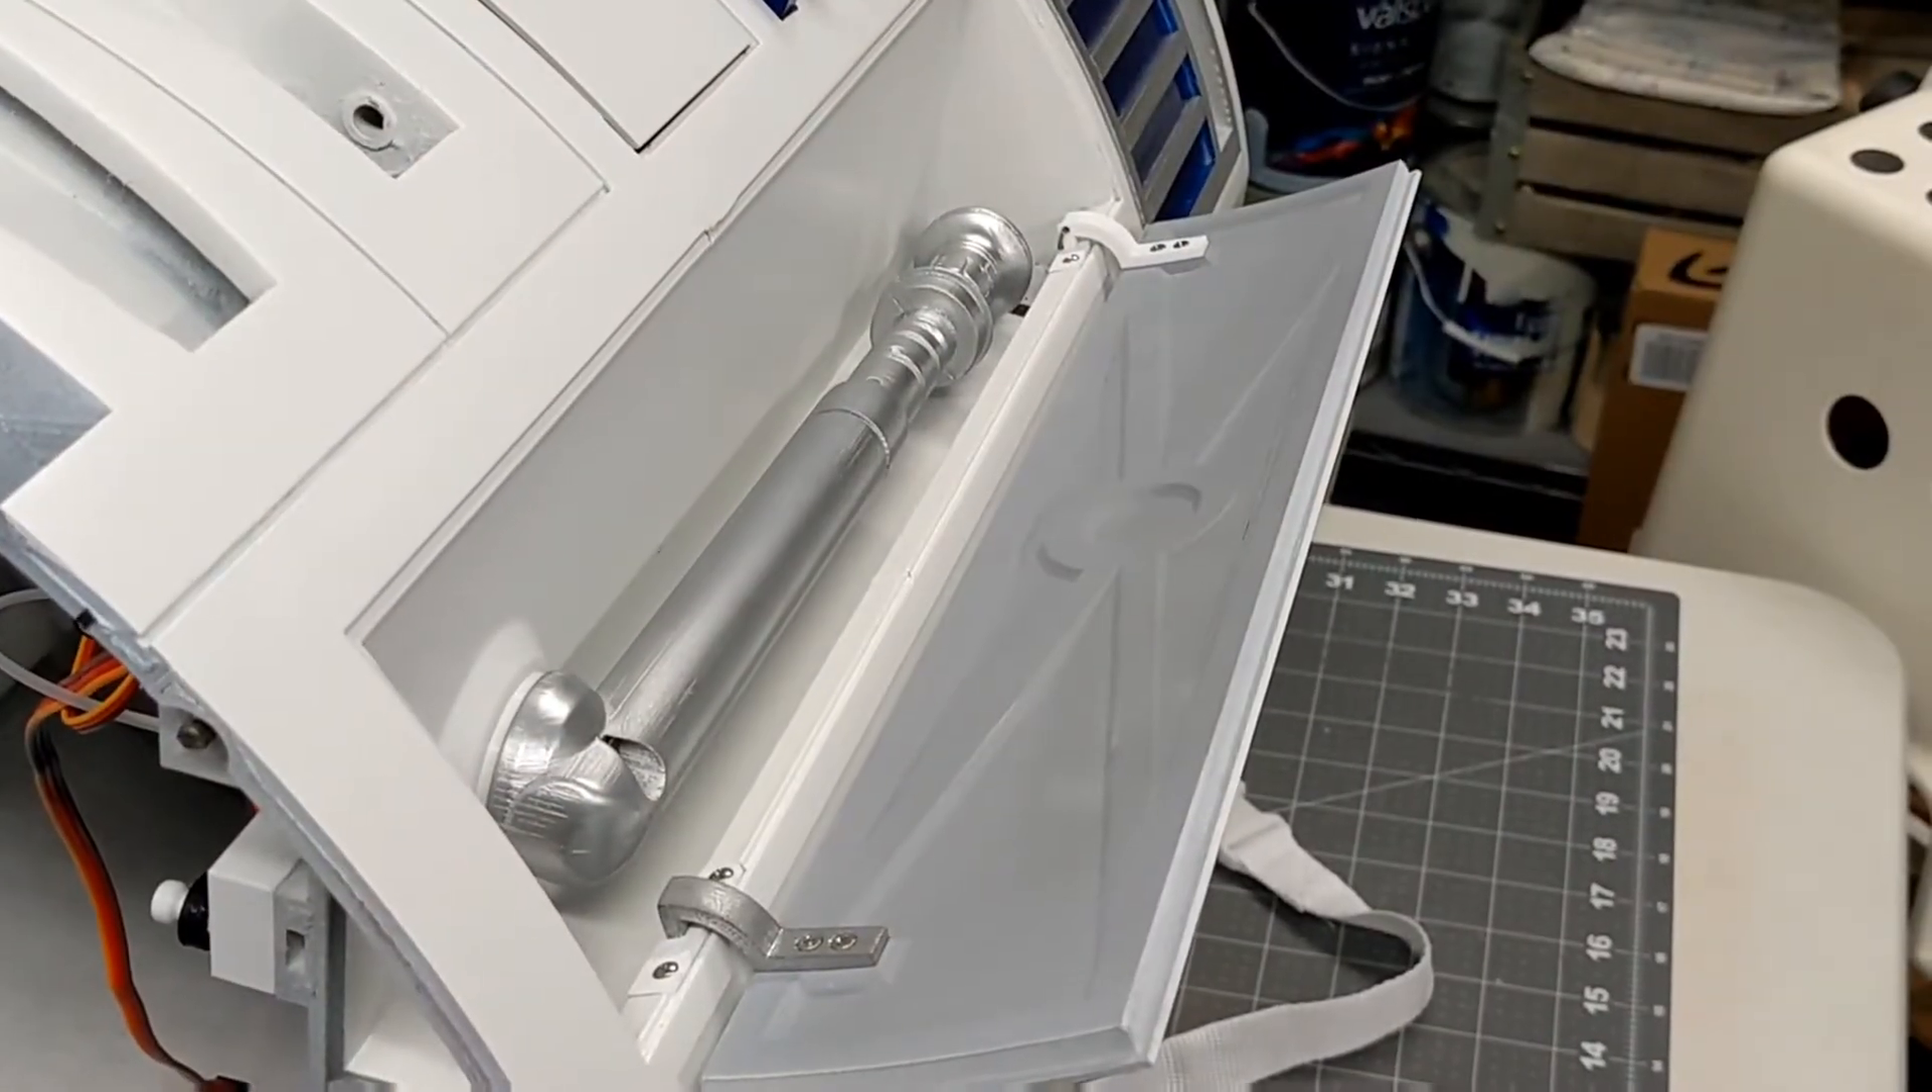So now the door has been reattached with just the stock upper and lower hinges.